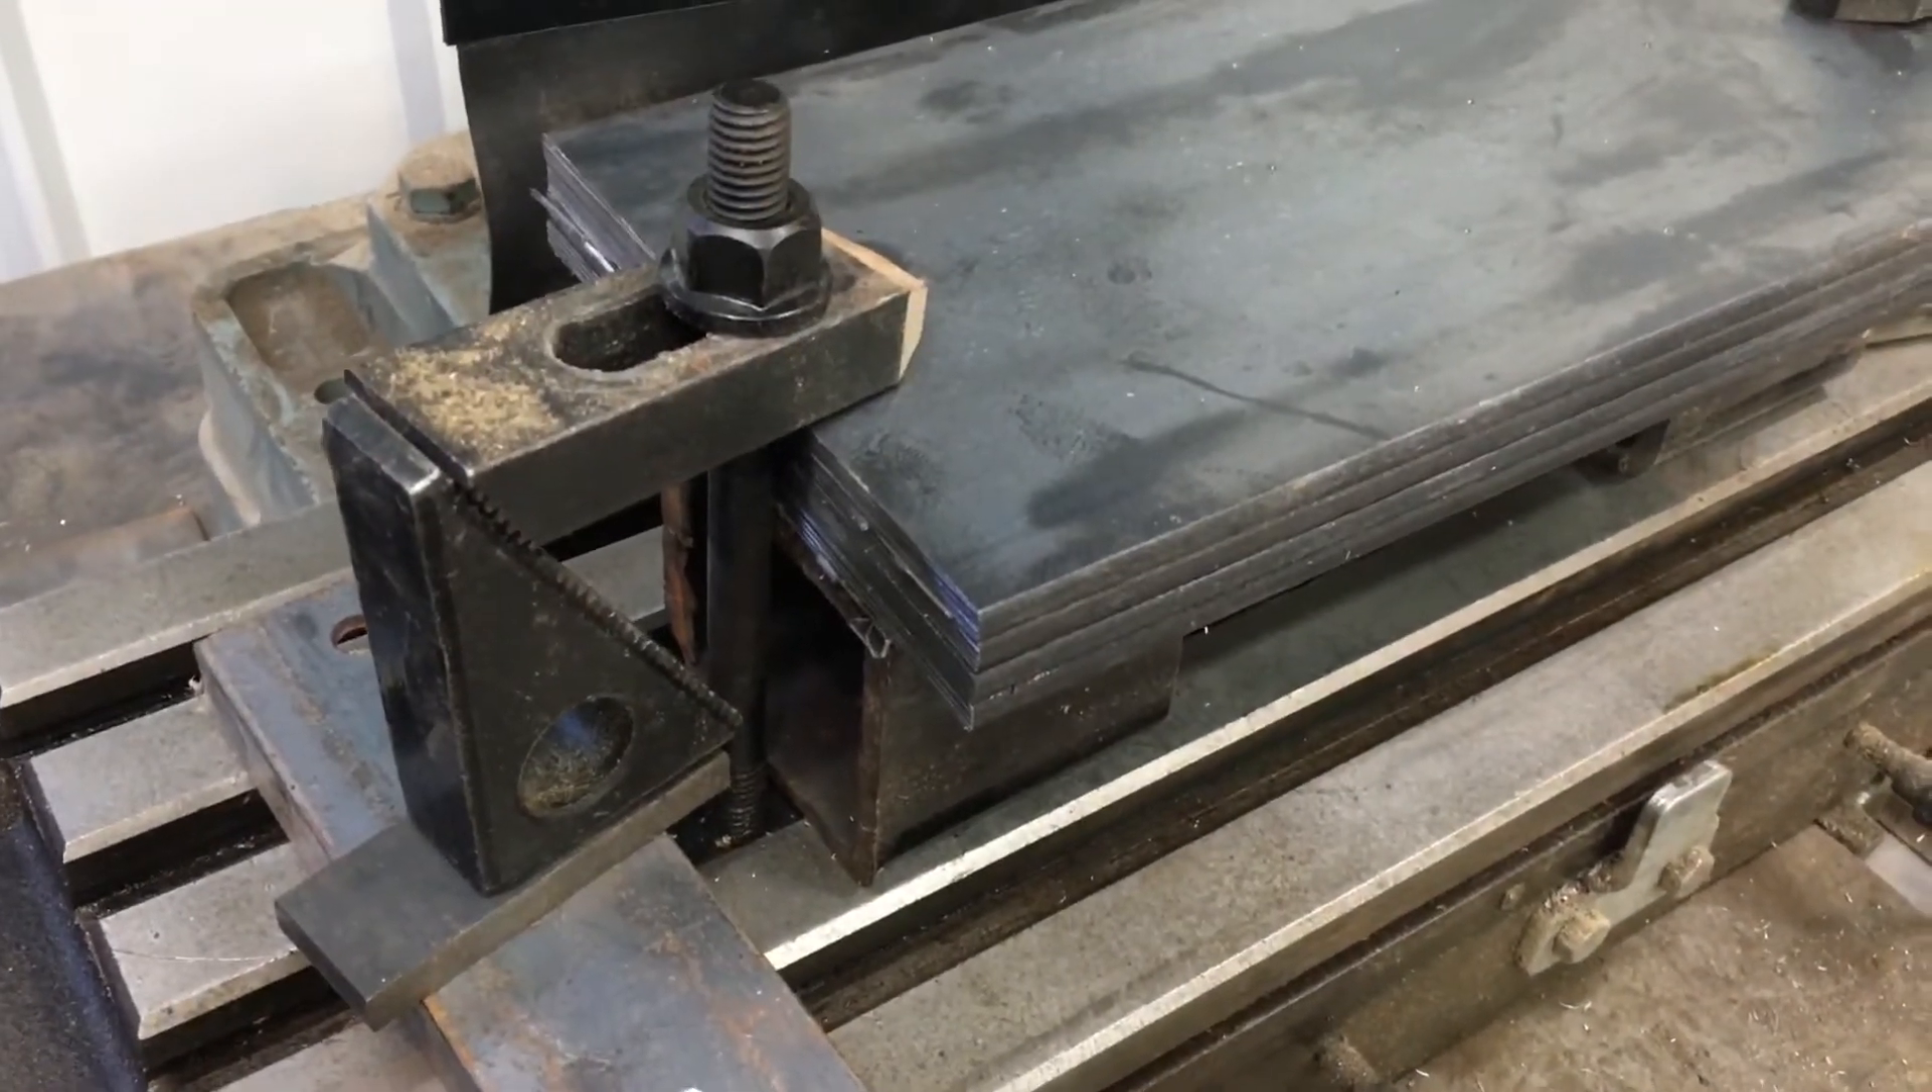Okay, here we have the four pieces of the quarter inch plate mounted up on the table of the mill and drill.